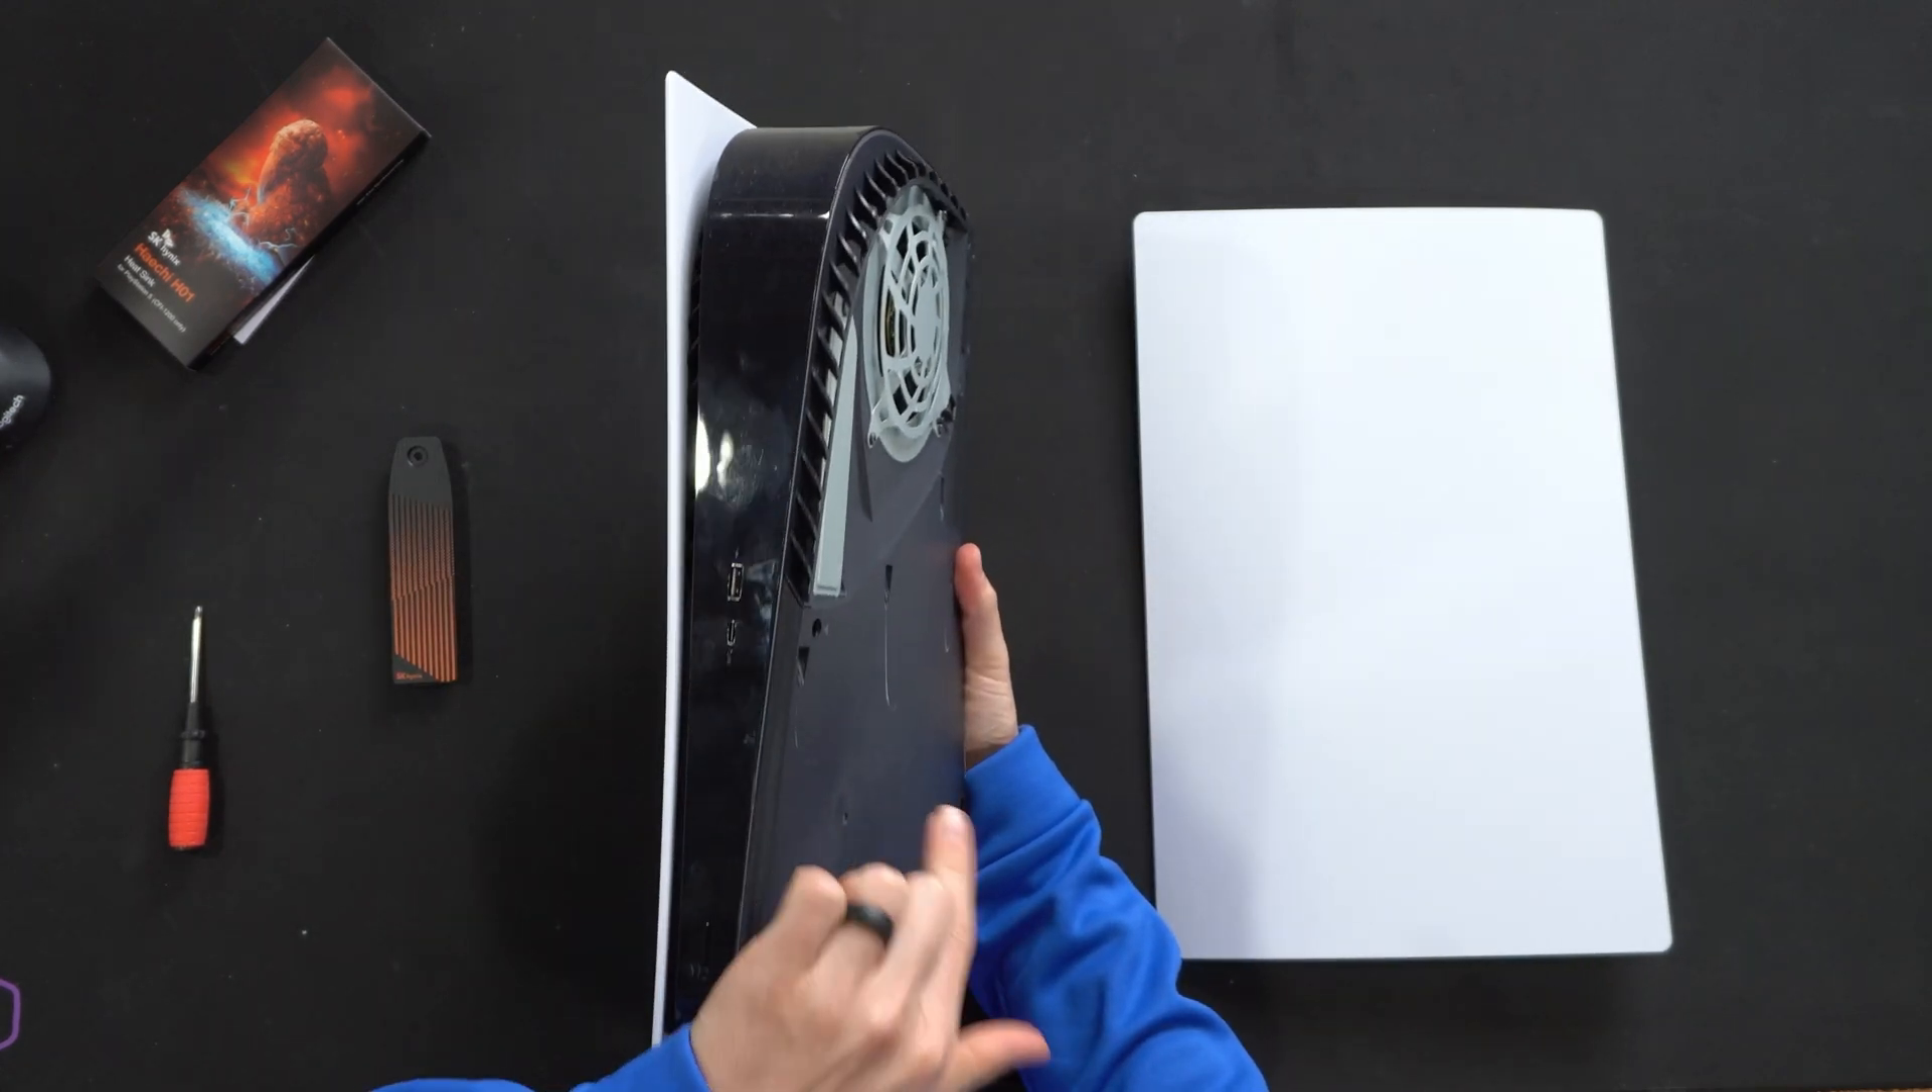All right, here's our PS5 with the cover removed.